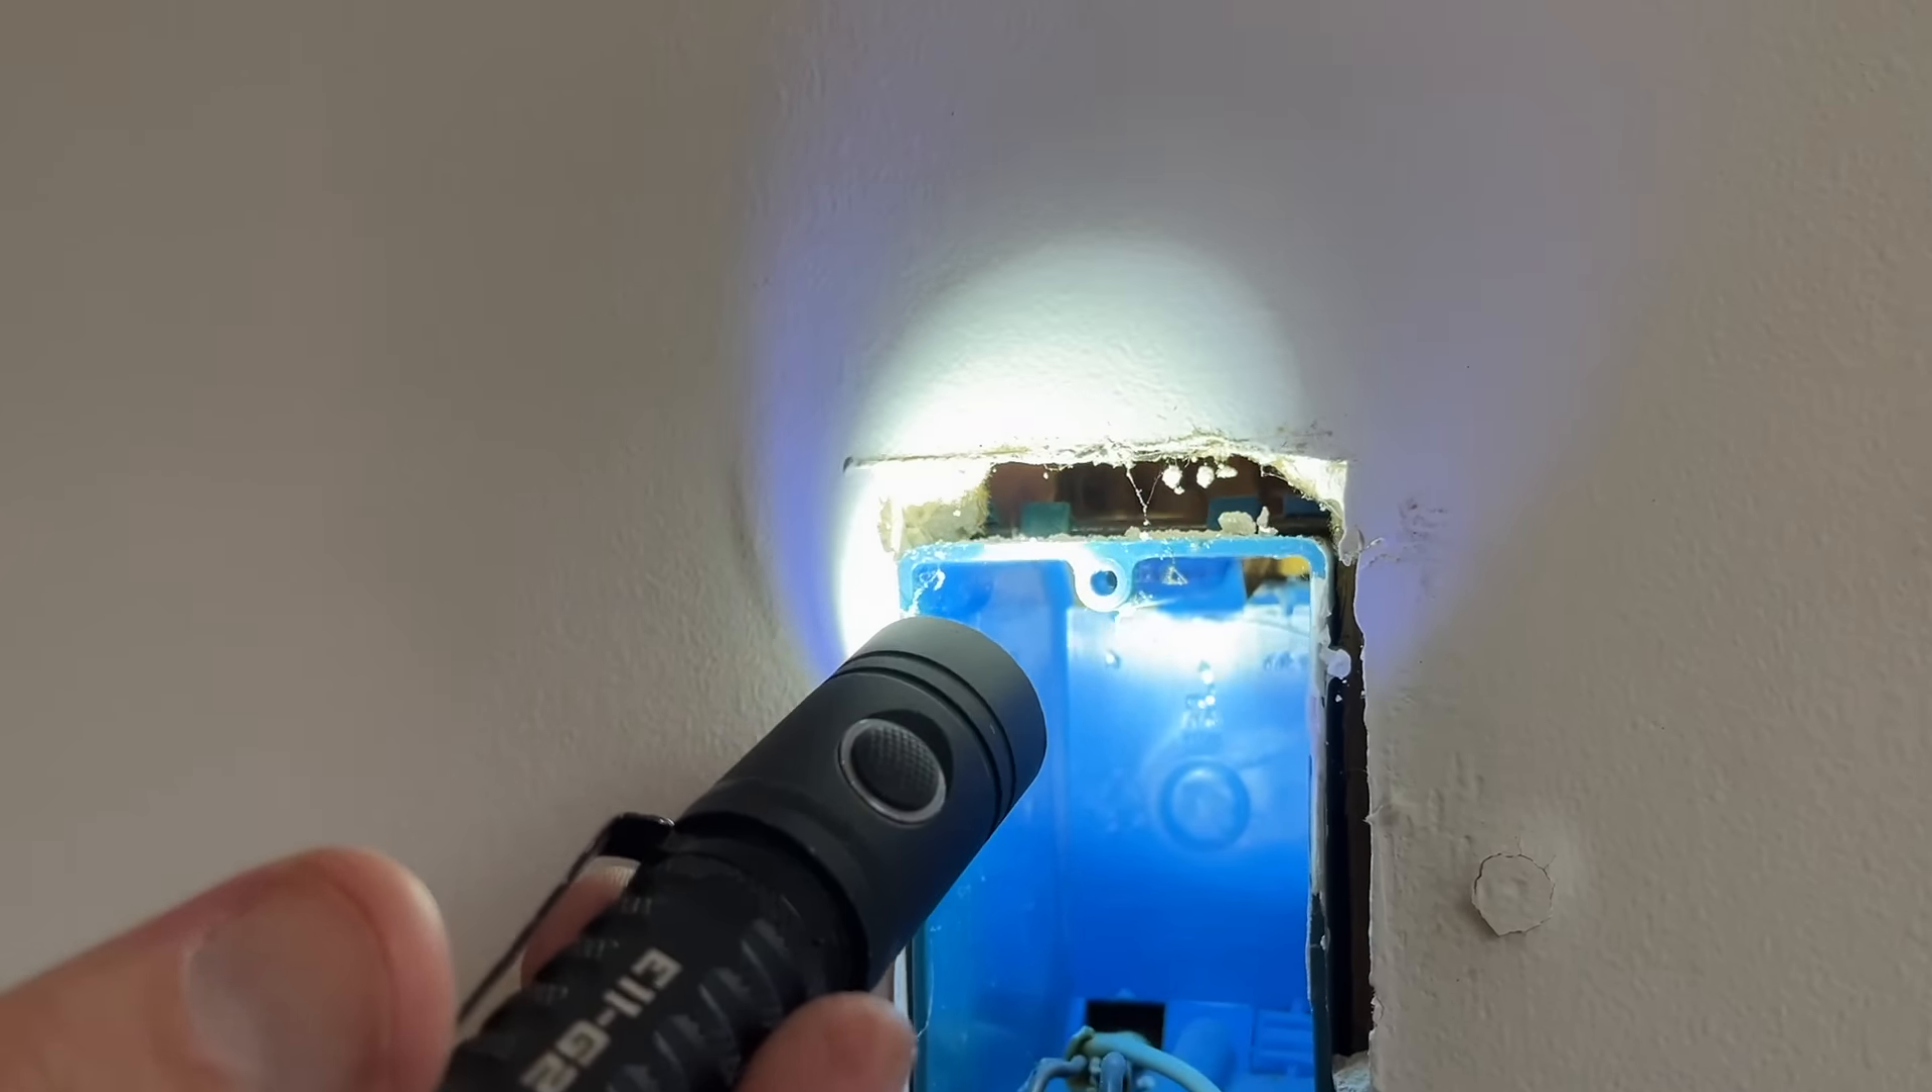Now, there's a sizable gap around the box where they cut the drywall pretty far back at first installation, and Chris uses that gap to shine his light into the wall cavity above the box.